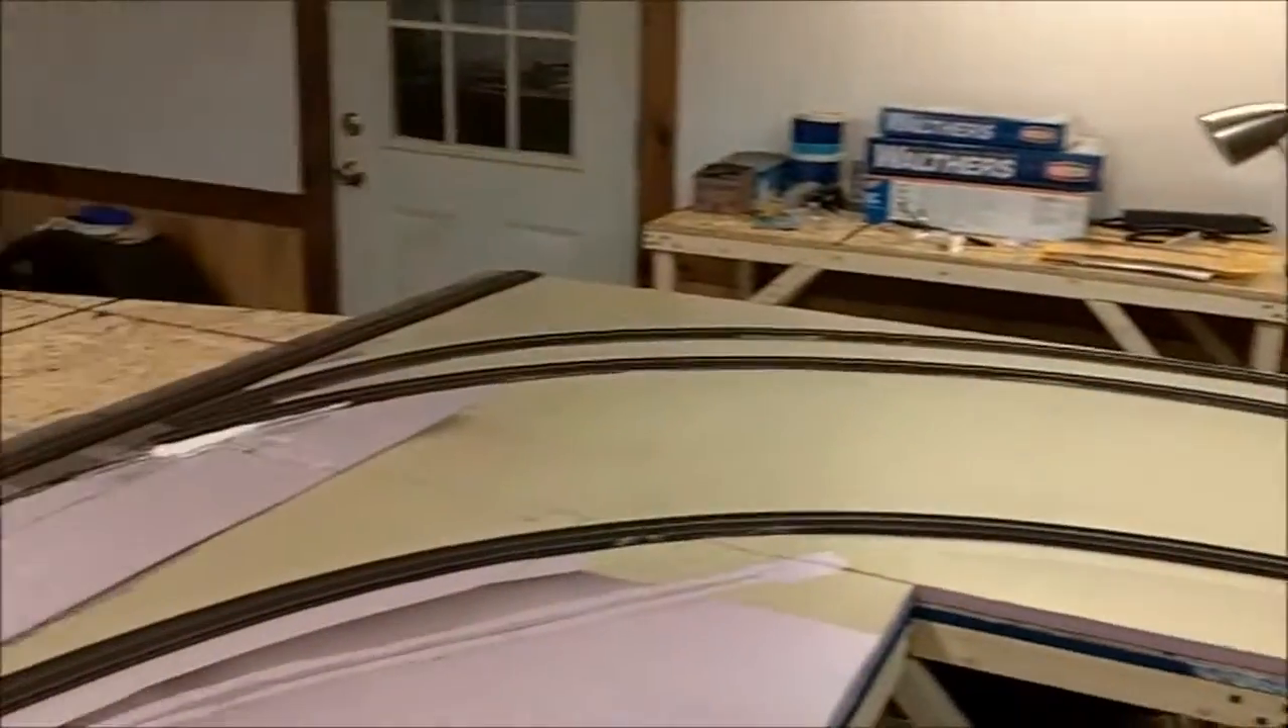Uh i still need to tear out all this track here yet.